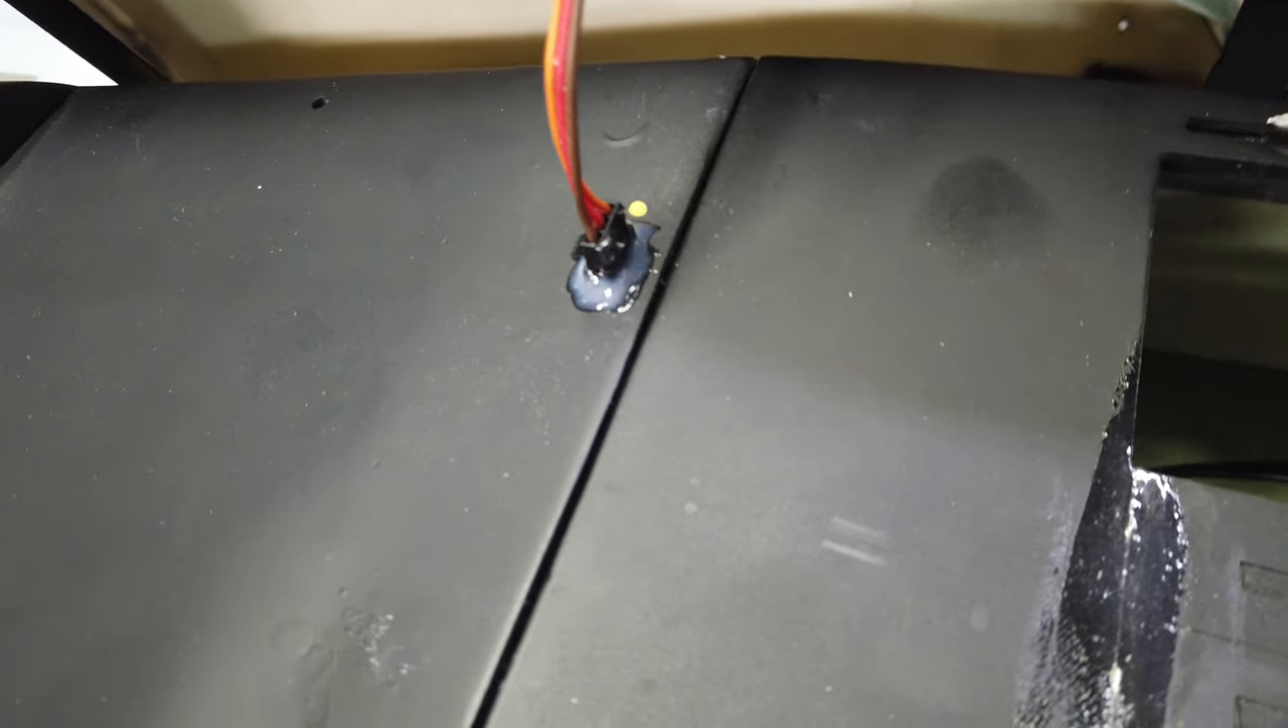Uh, there's the, uh, the servo plug there that I installed.